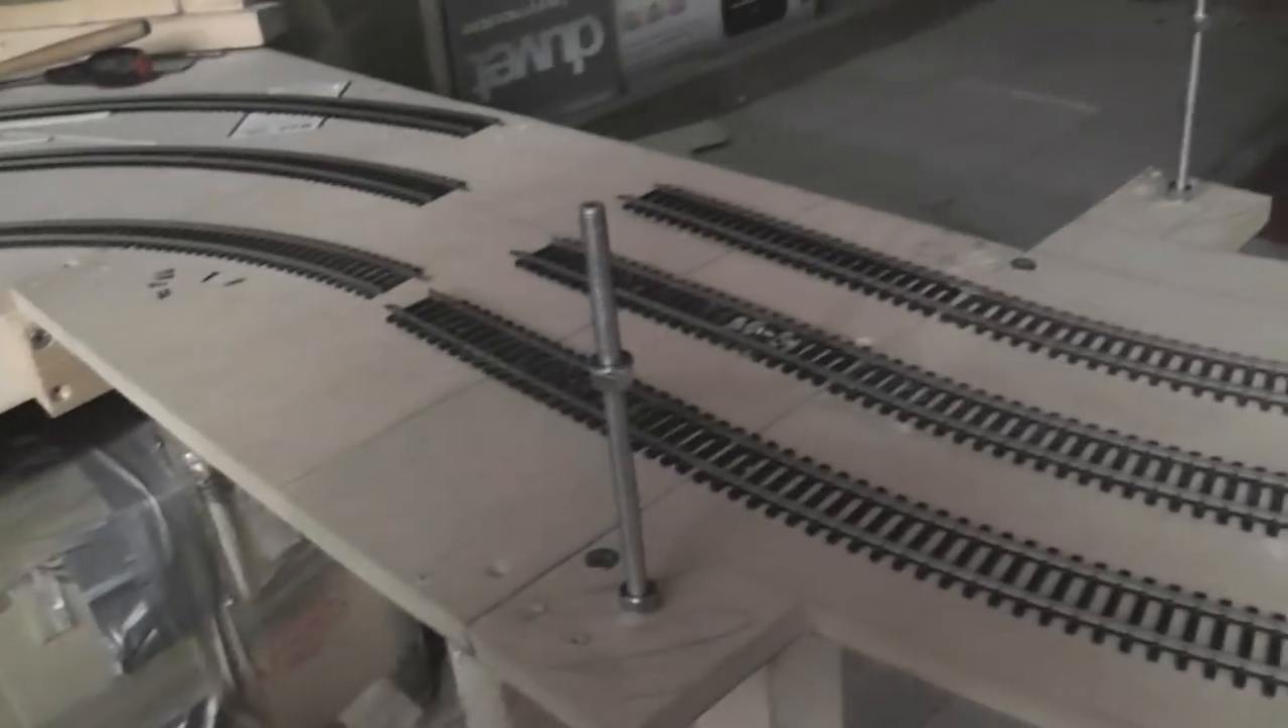Right I put the track in and now it's time to put the the next half on.